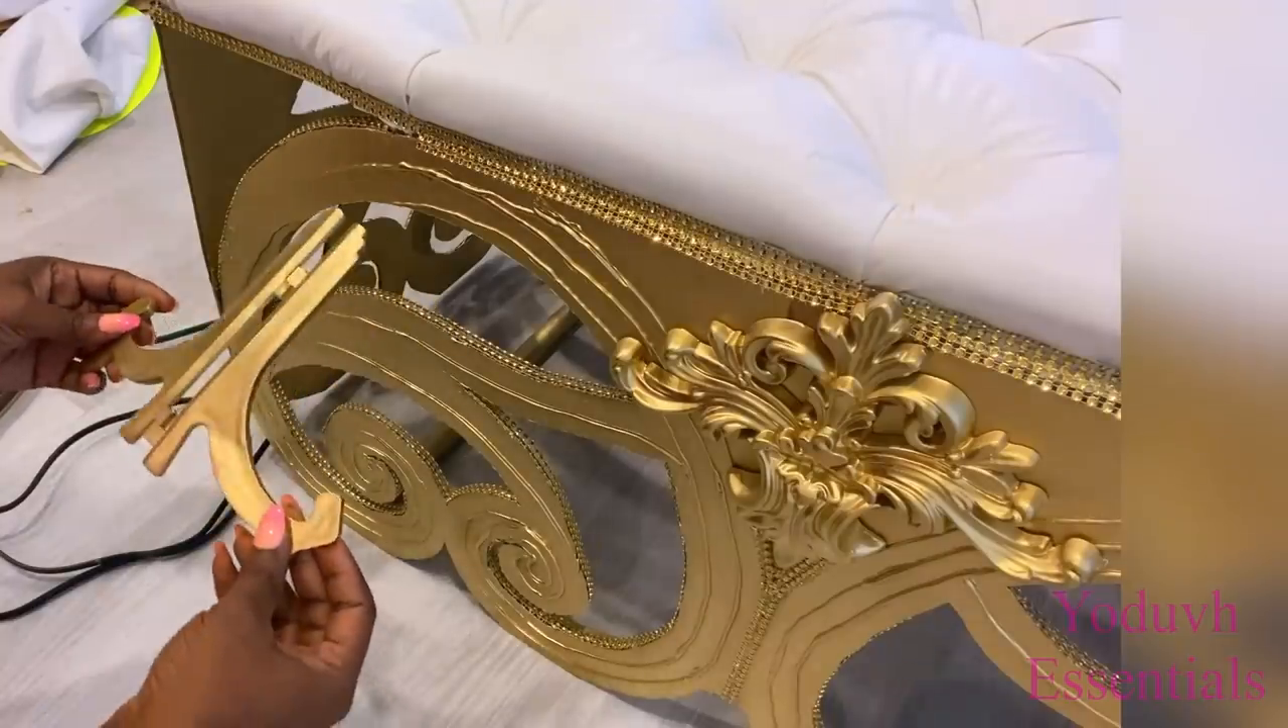This is a decorative onlay that I spray painted gold and attached it at the upper part of the bench.